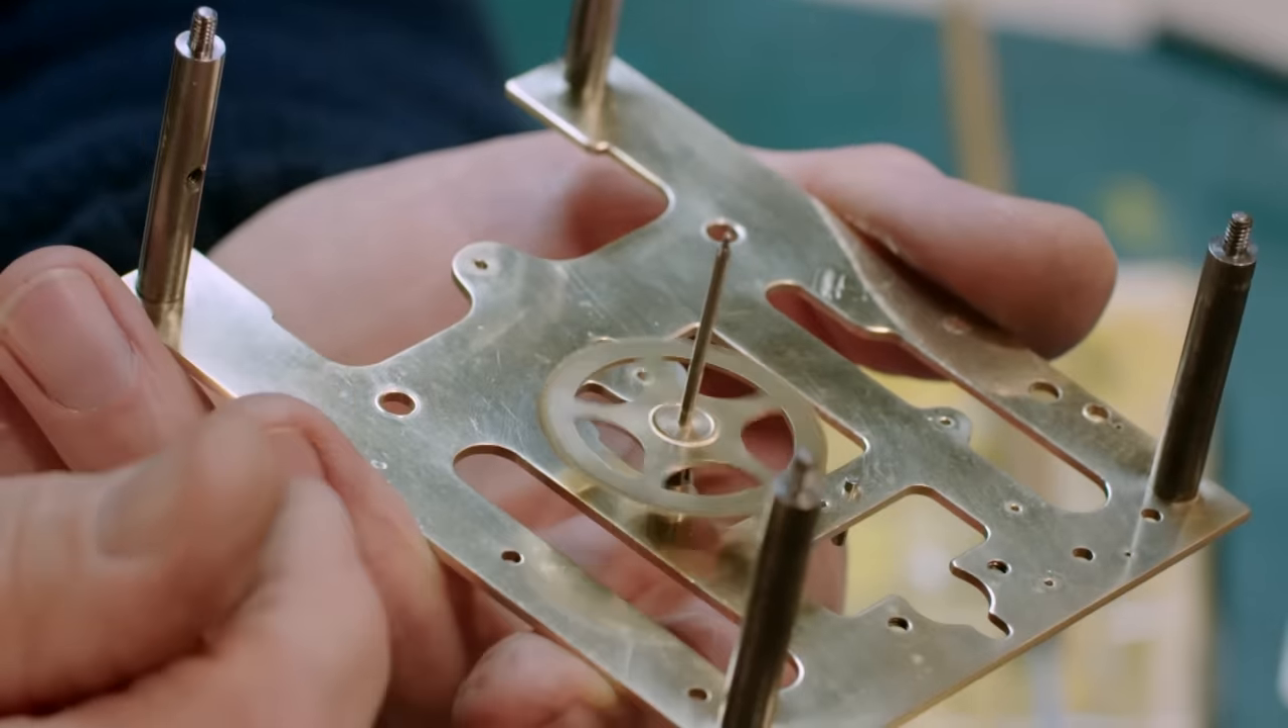And this wheel fits in there beautifully.